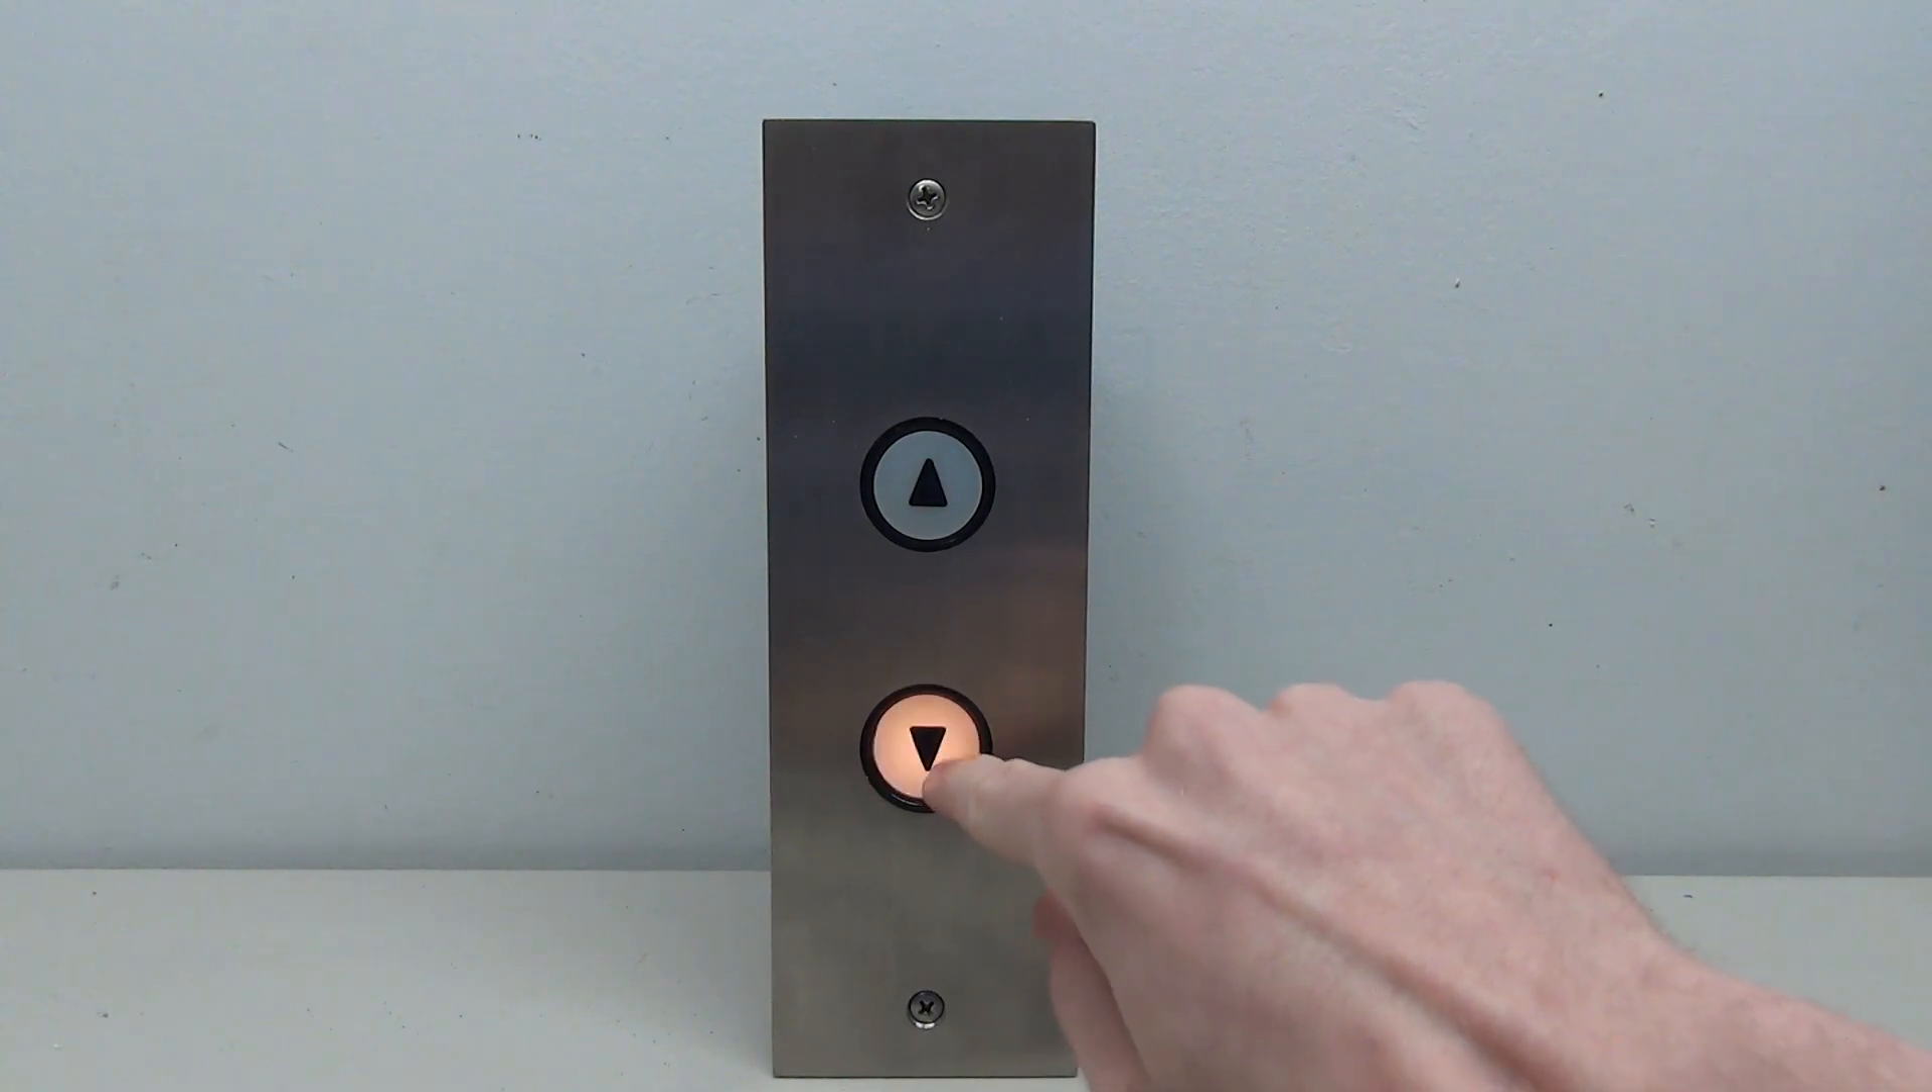Okay the button is put back together now let's go ahead and see how it looks and it looks very nice.